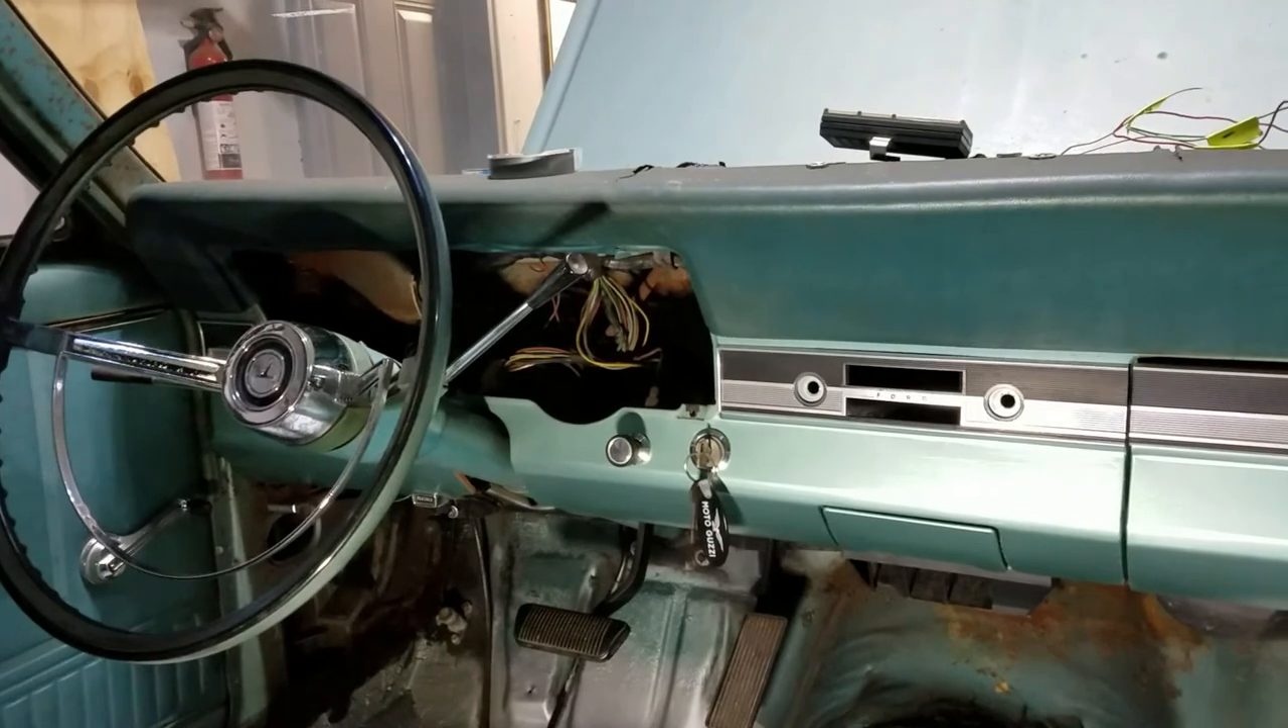So i still have to put the instrument cluster in.